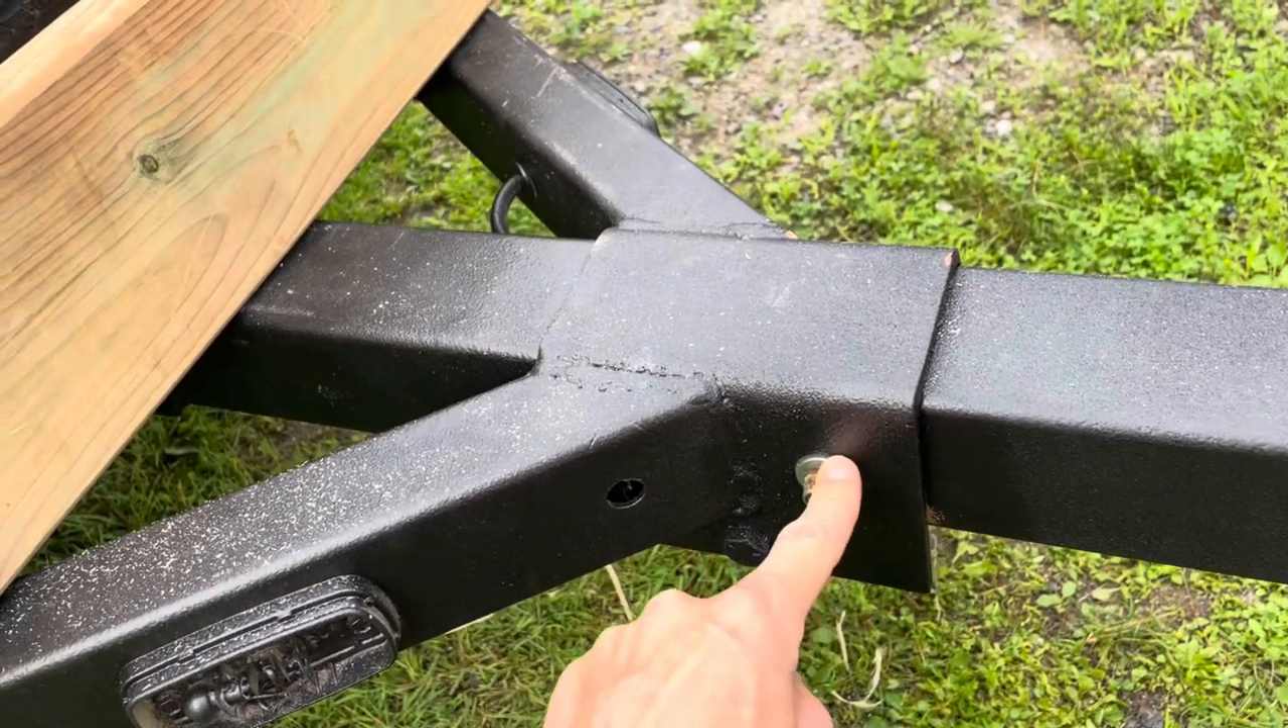And i drilled the hole here and put a bolt through.